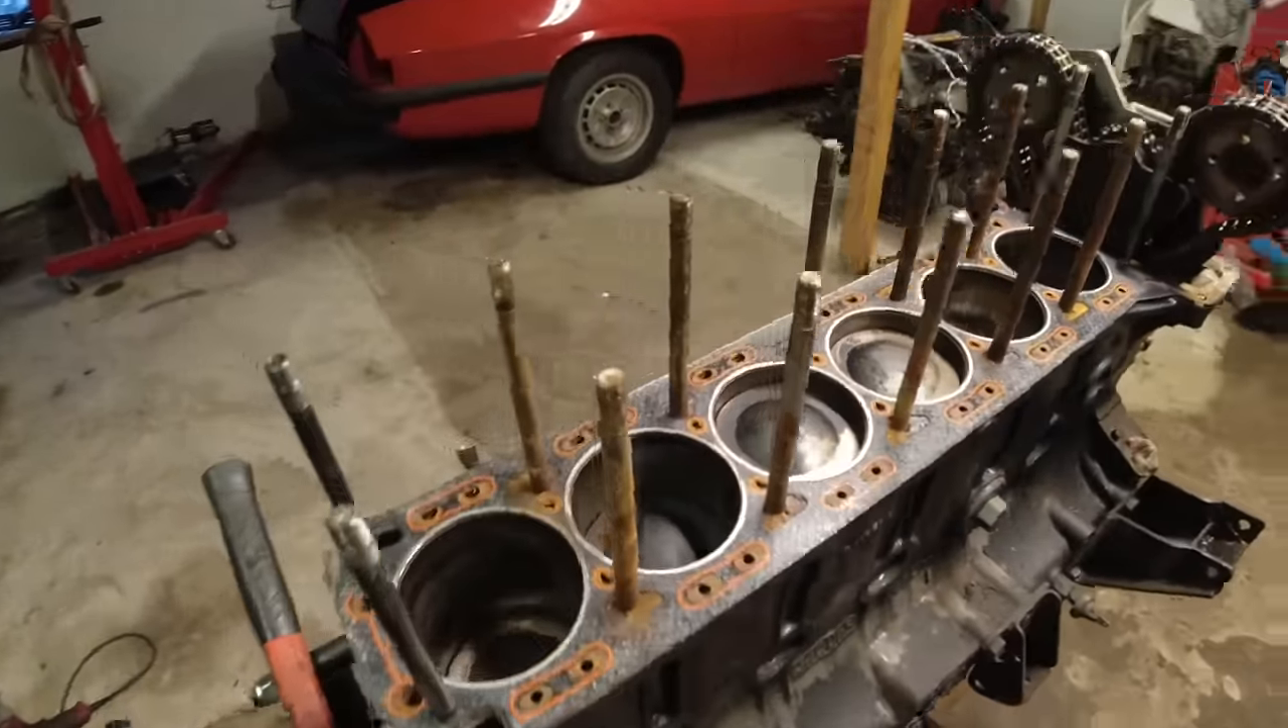Hmm I'm gonna bring you guys in for a closer look but cylinder head is off.